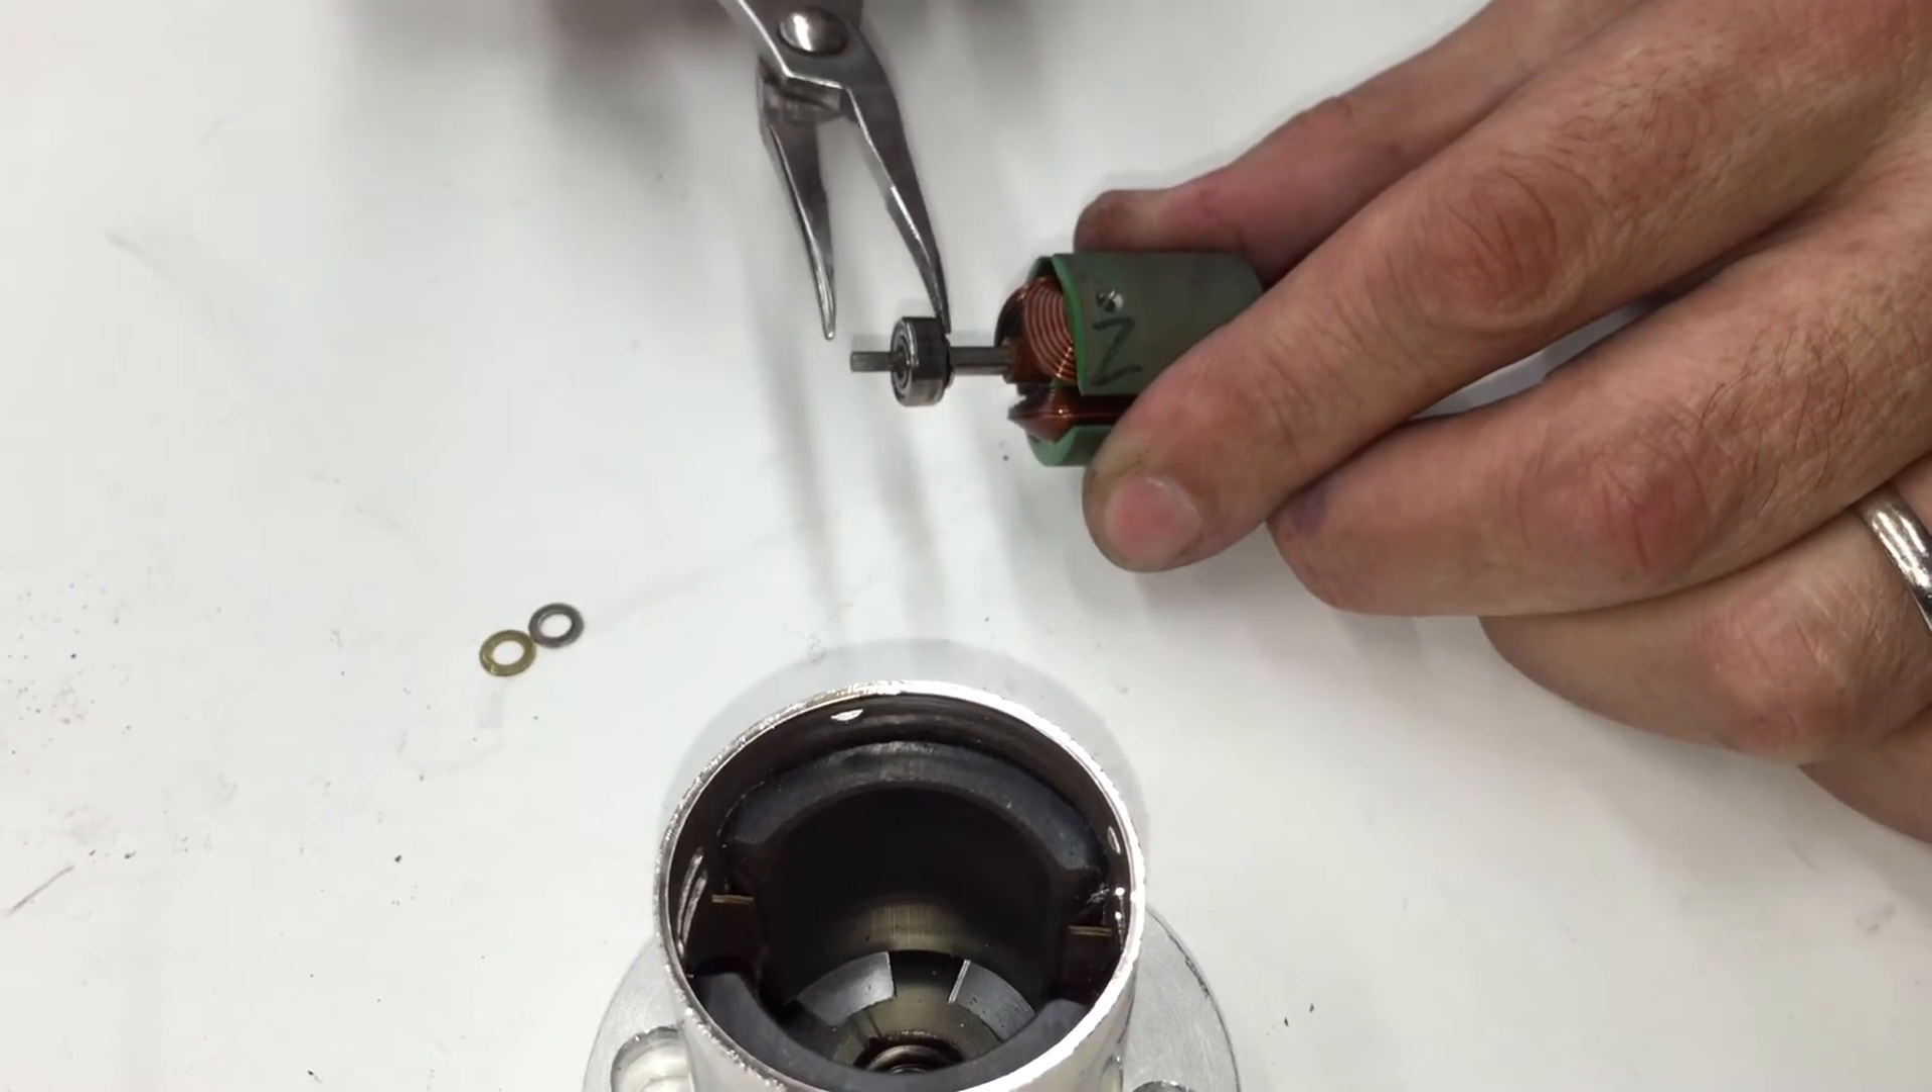Okay now notice the bearing is on the armature and there's also one washer.